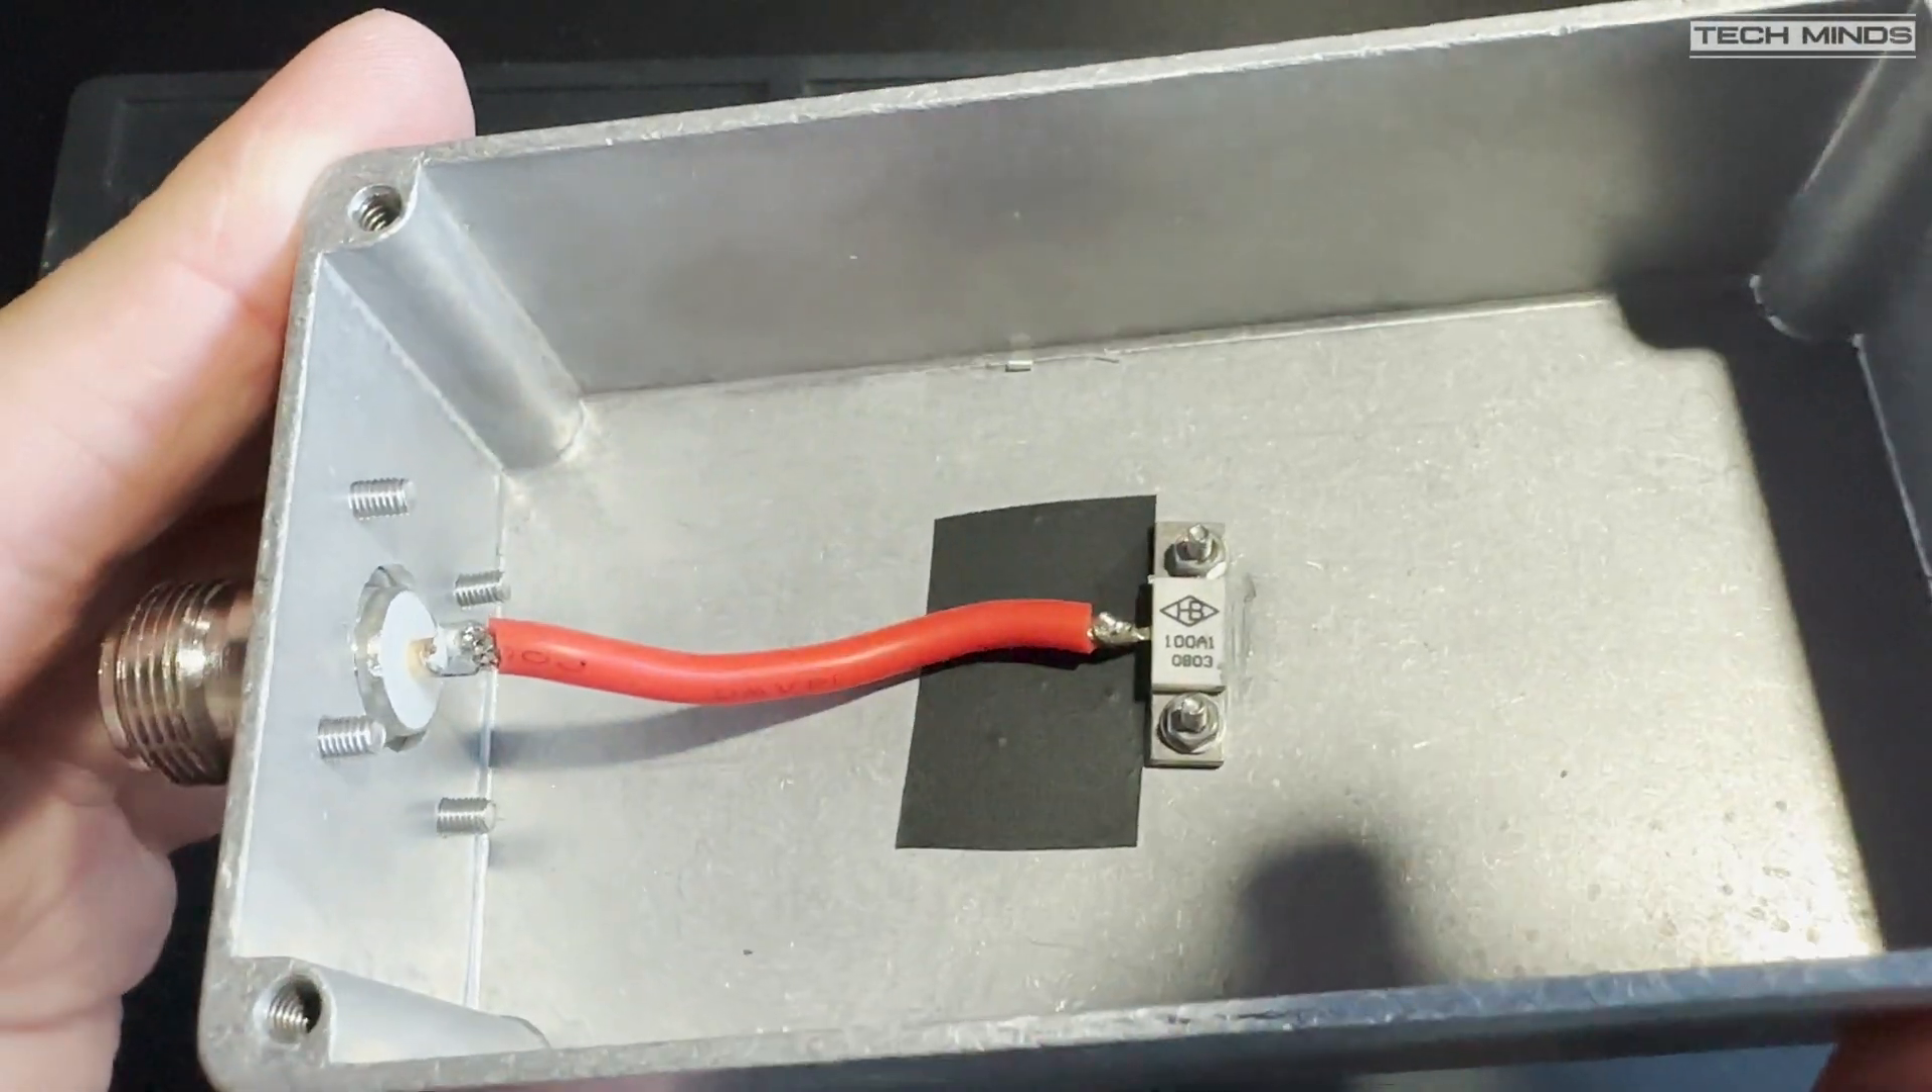Now, you may also be wondering why there's only one wire connected between the socket and the resistor.